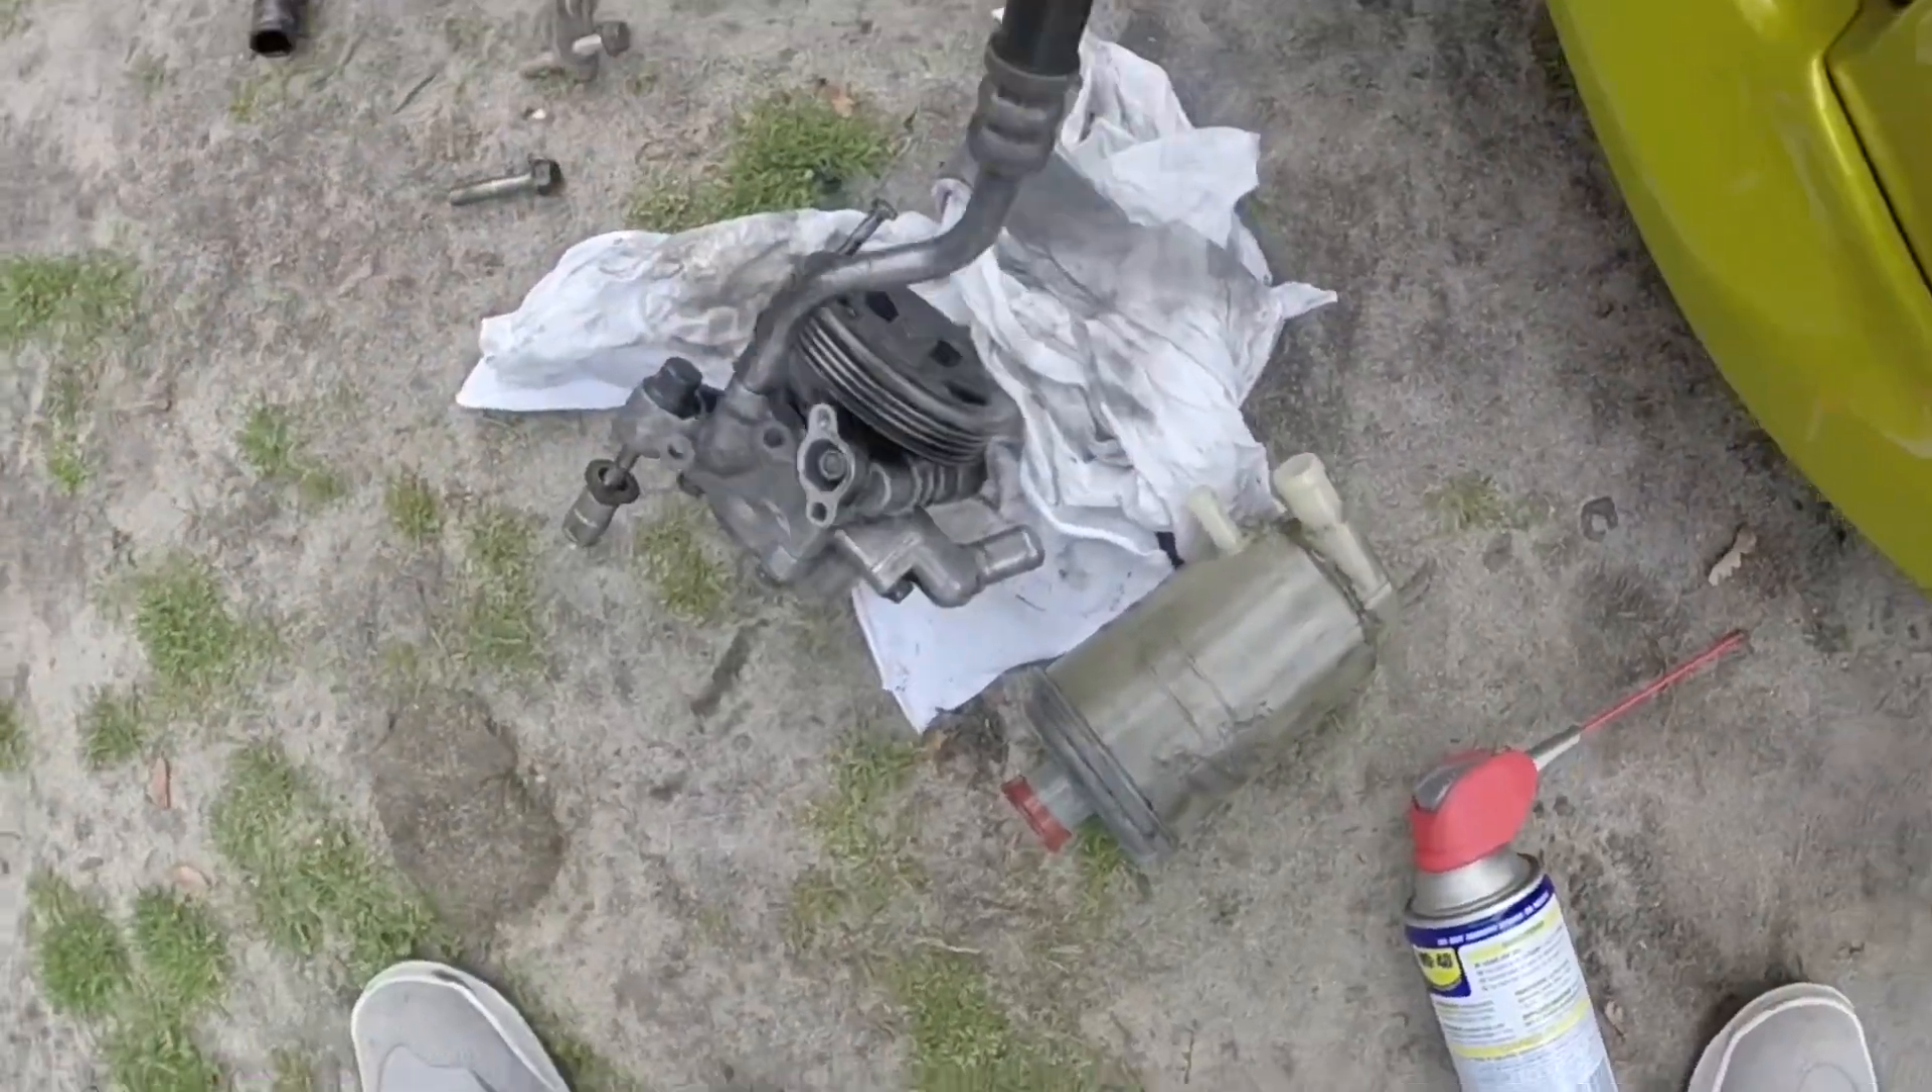So here's the reservoir that's out, the pump and pulley that's out, and this is the high pressure line.